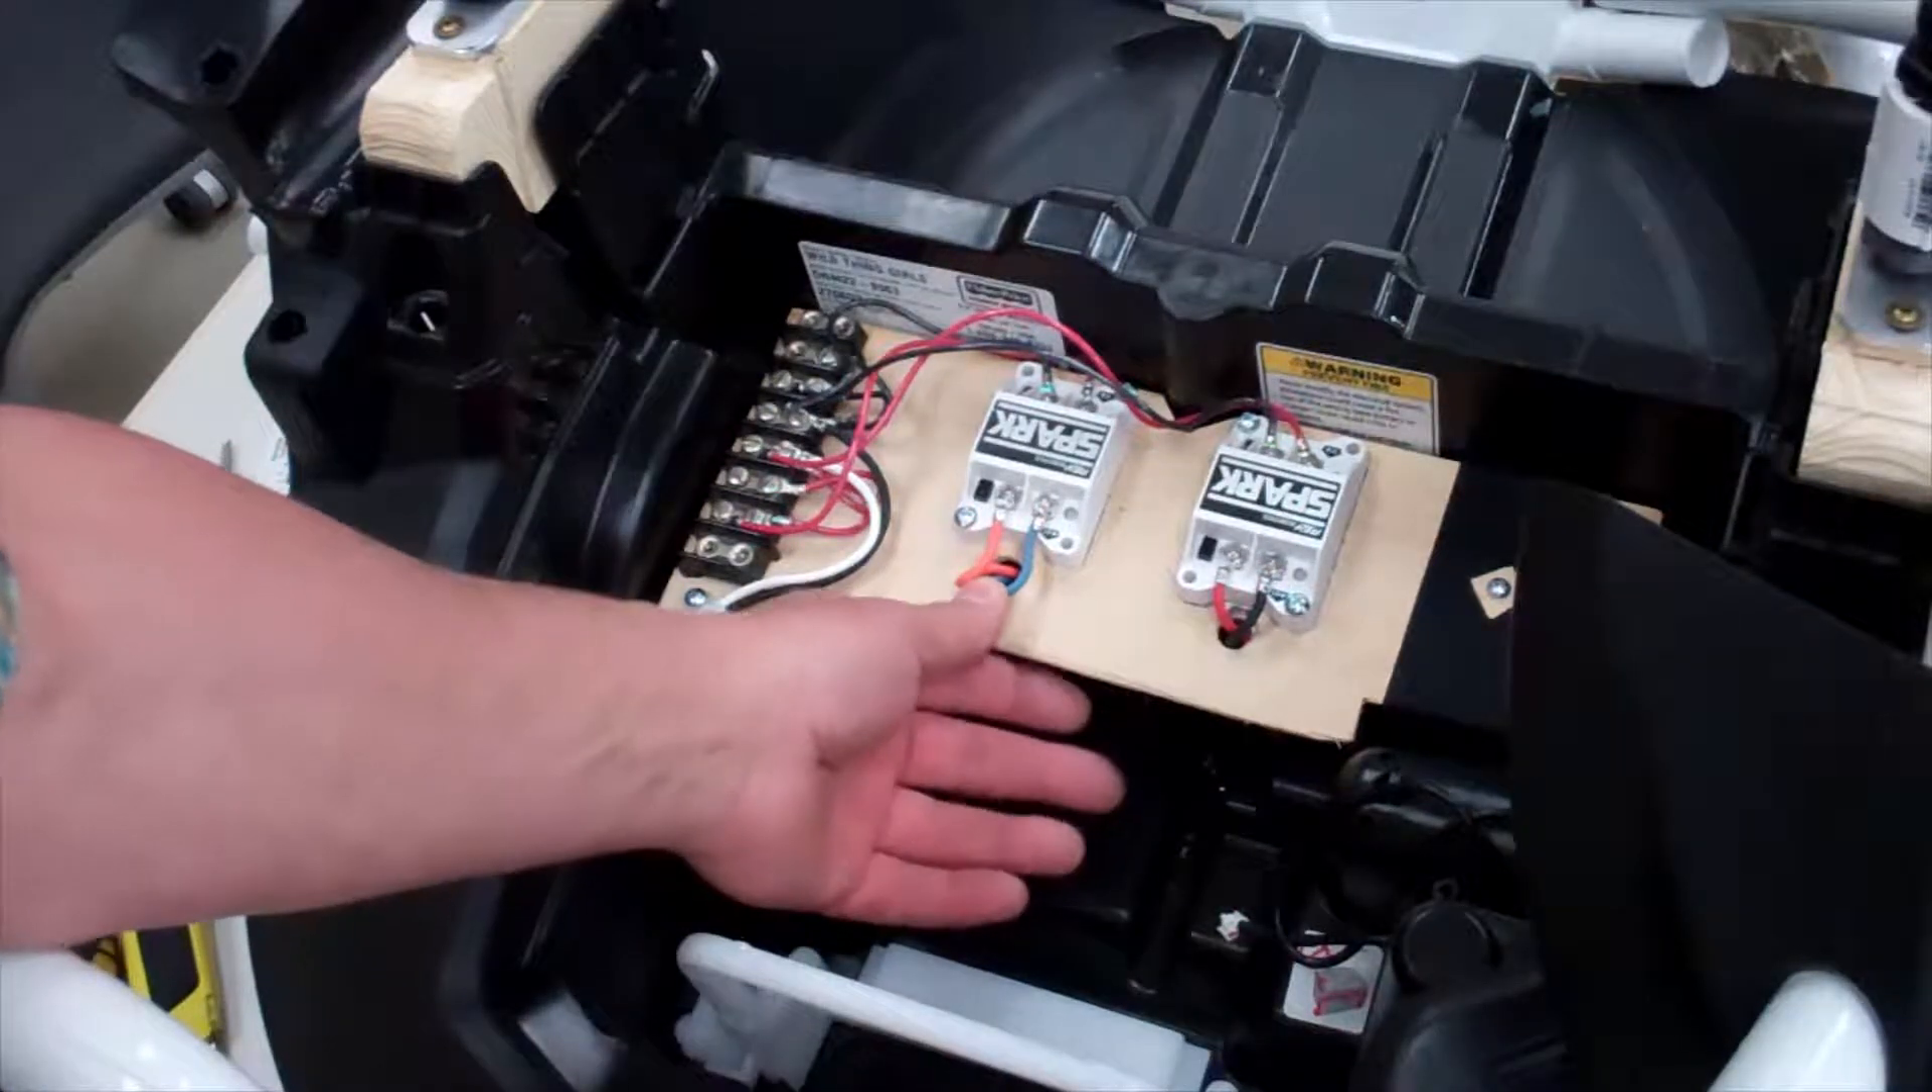So I went ahead and actually mounted both of my Spark motor controllers here. The wires to the motors, of course, these are the ones coming from the bottom right here.